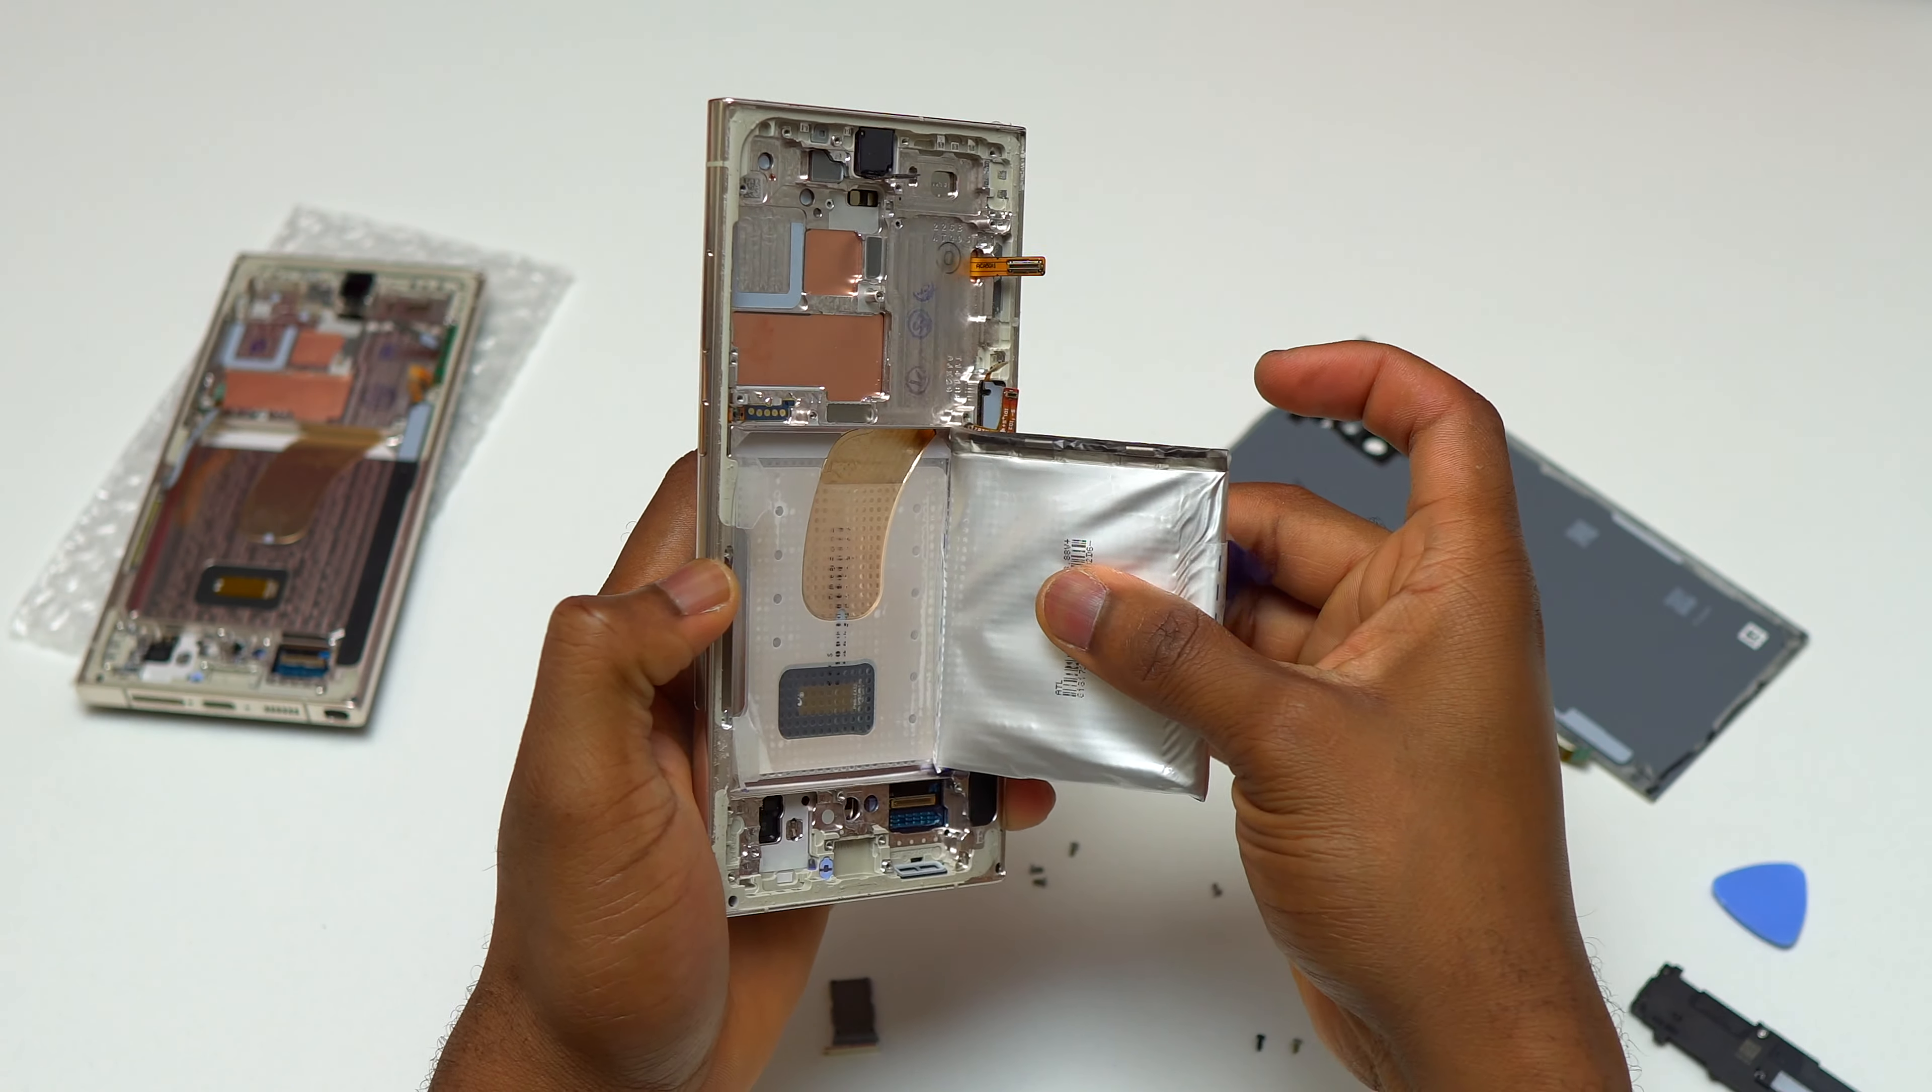You can see the battery is already out of the frame of the device.